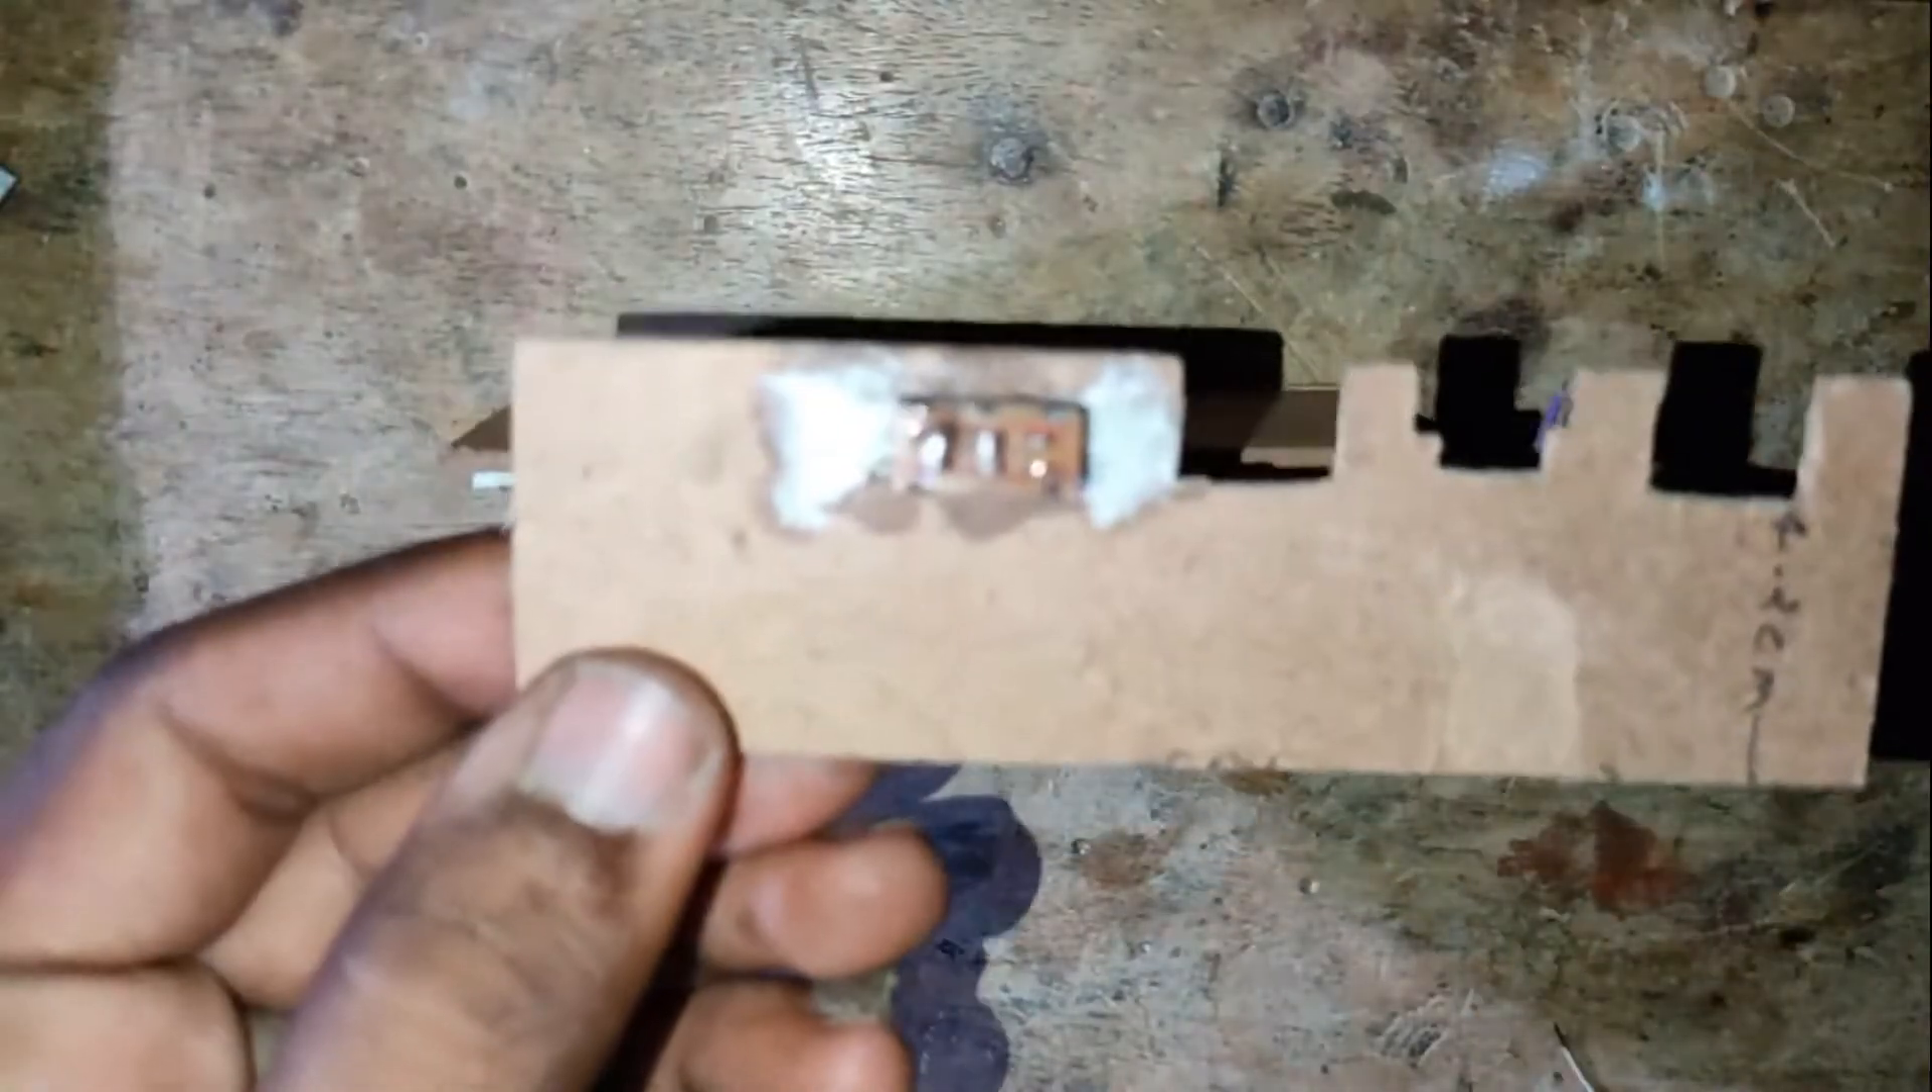मैंने यह स्विच लगा दिया है।